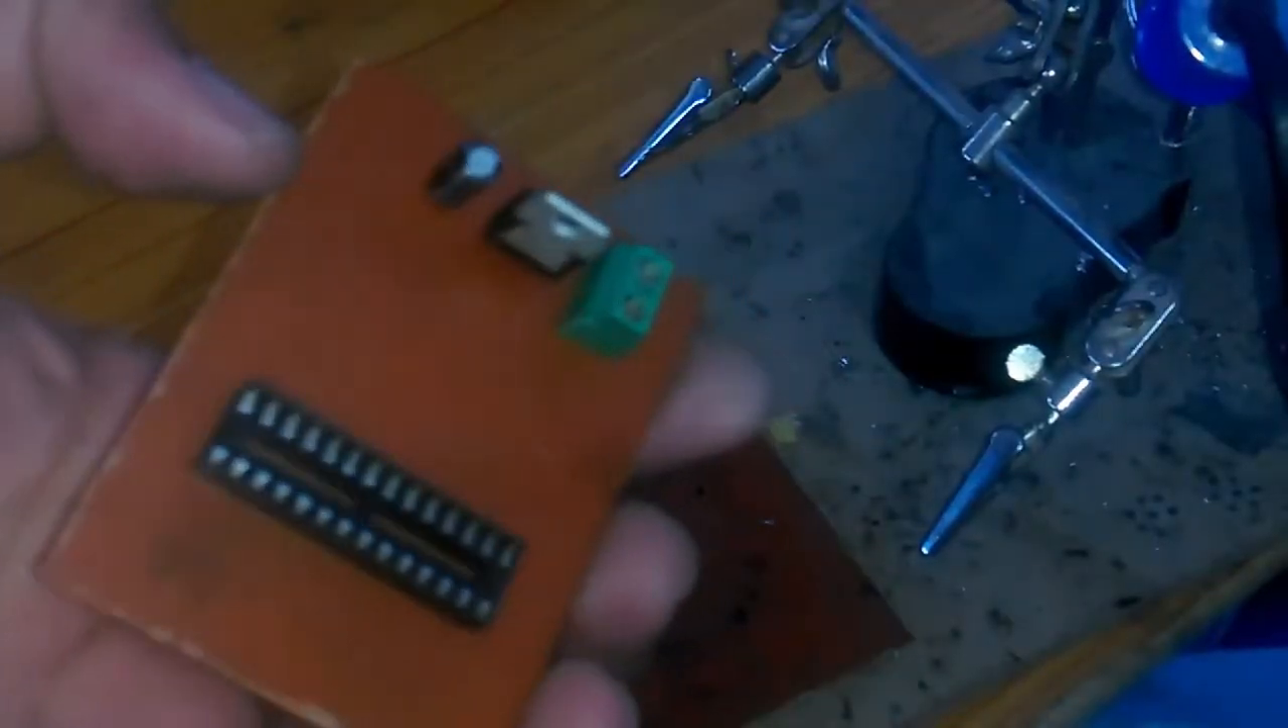Now you can see the these three components are installed the terminal block the 7805 and 10 microfarad capacitor.